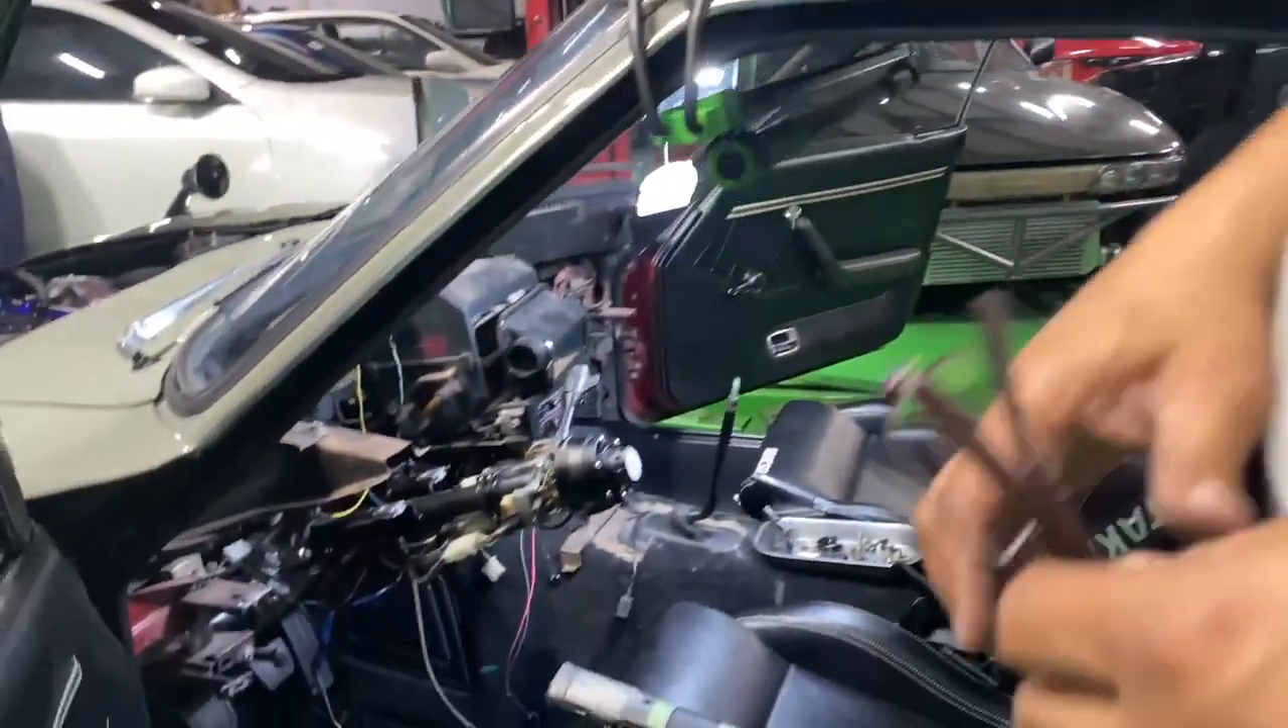All right so right now we've got the dash pad out of the car.